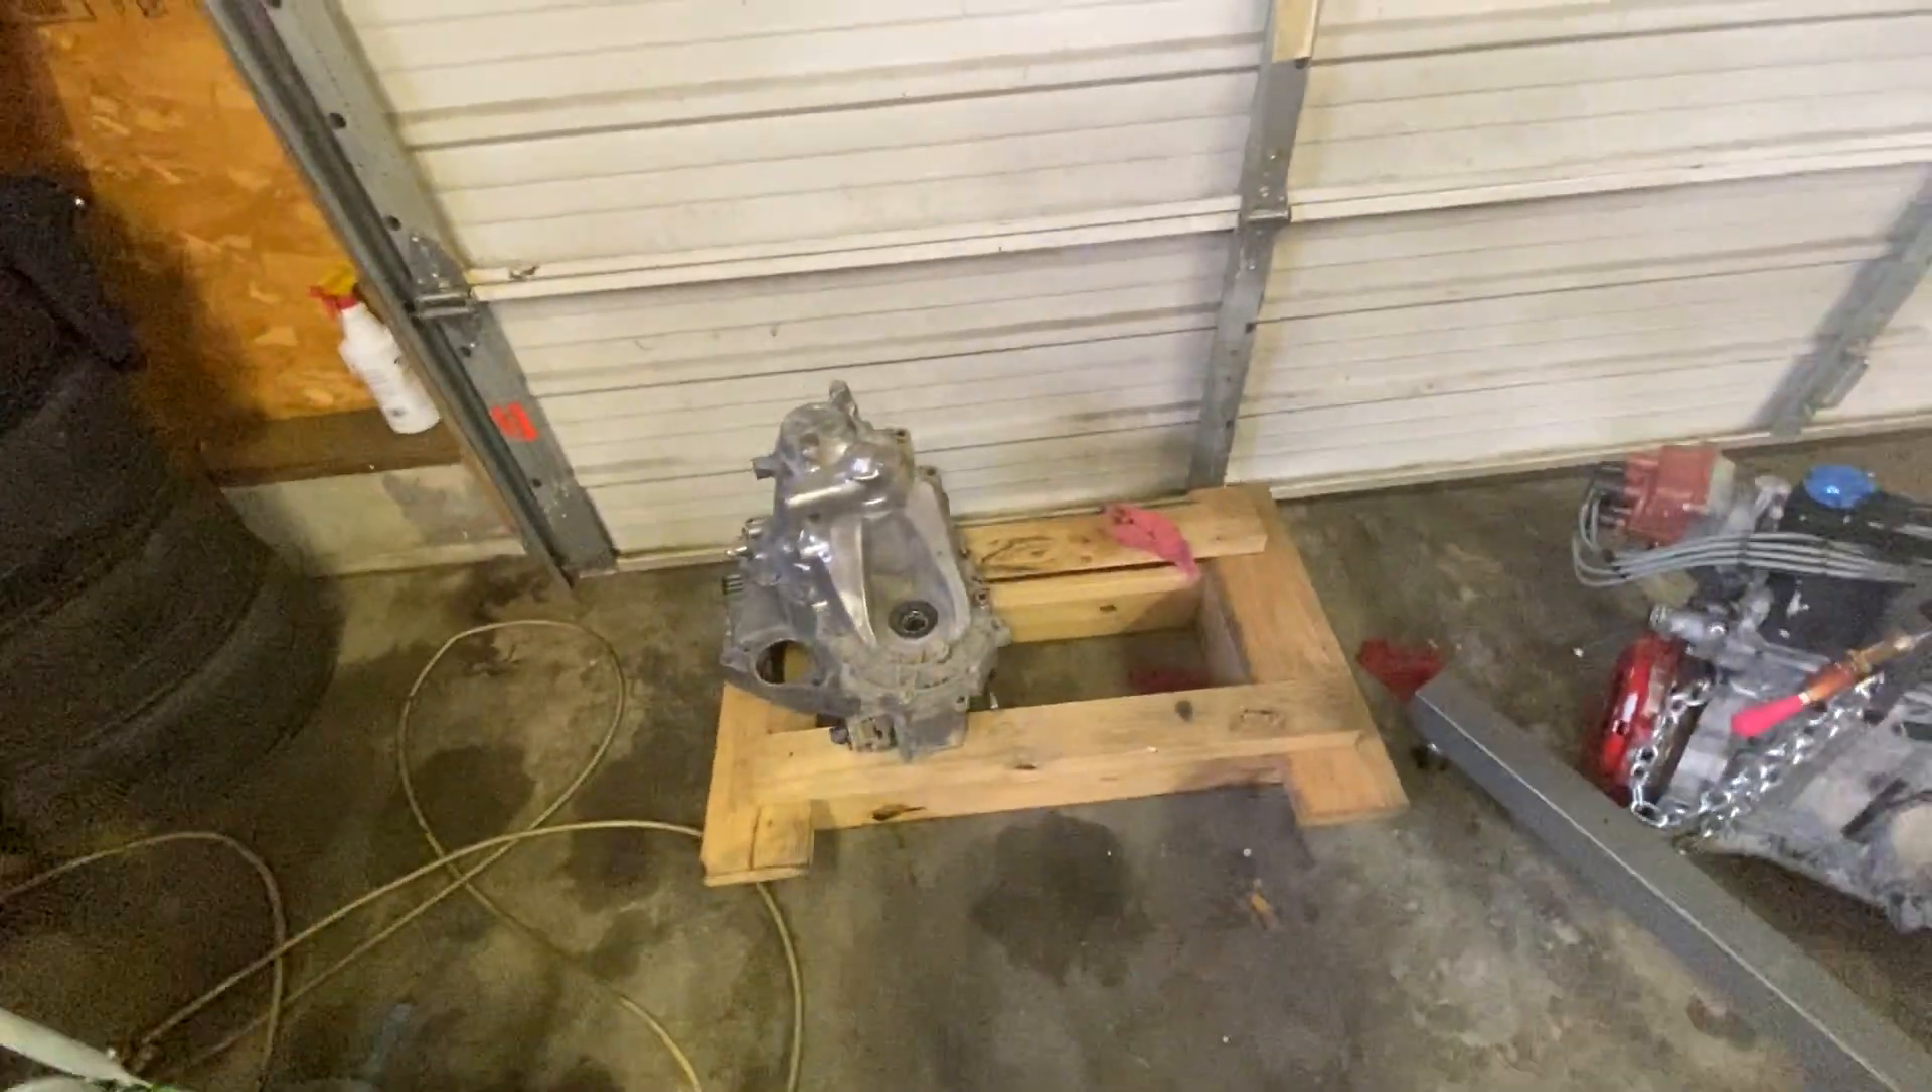But, I got the transmission out. I got him all cleaned up.